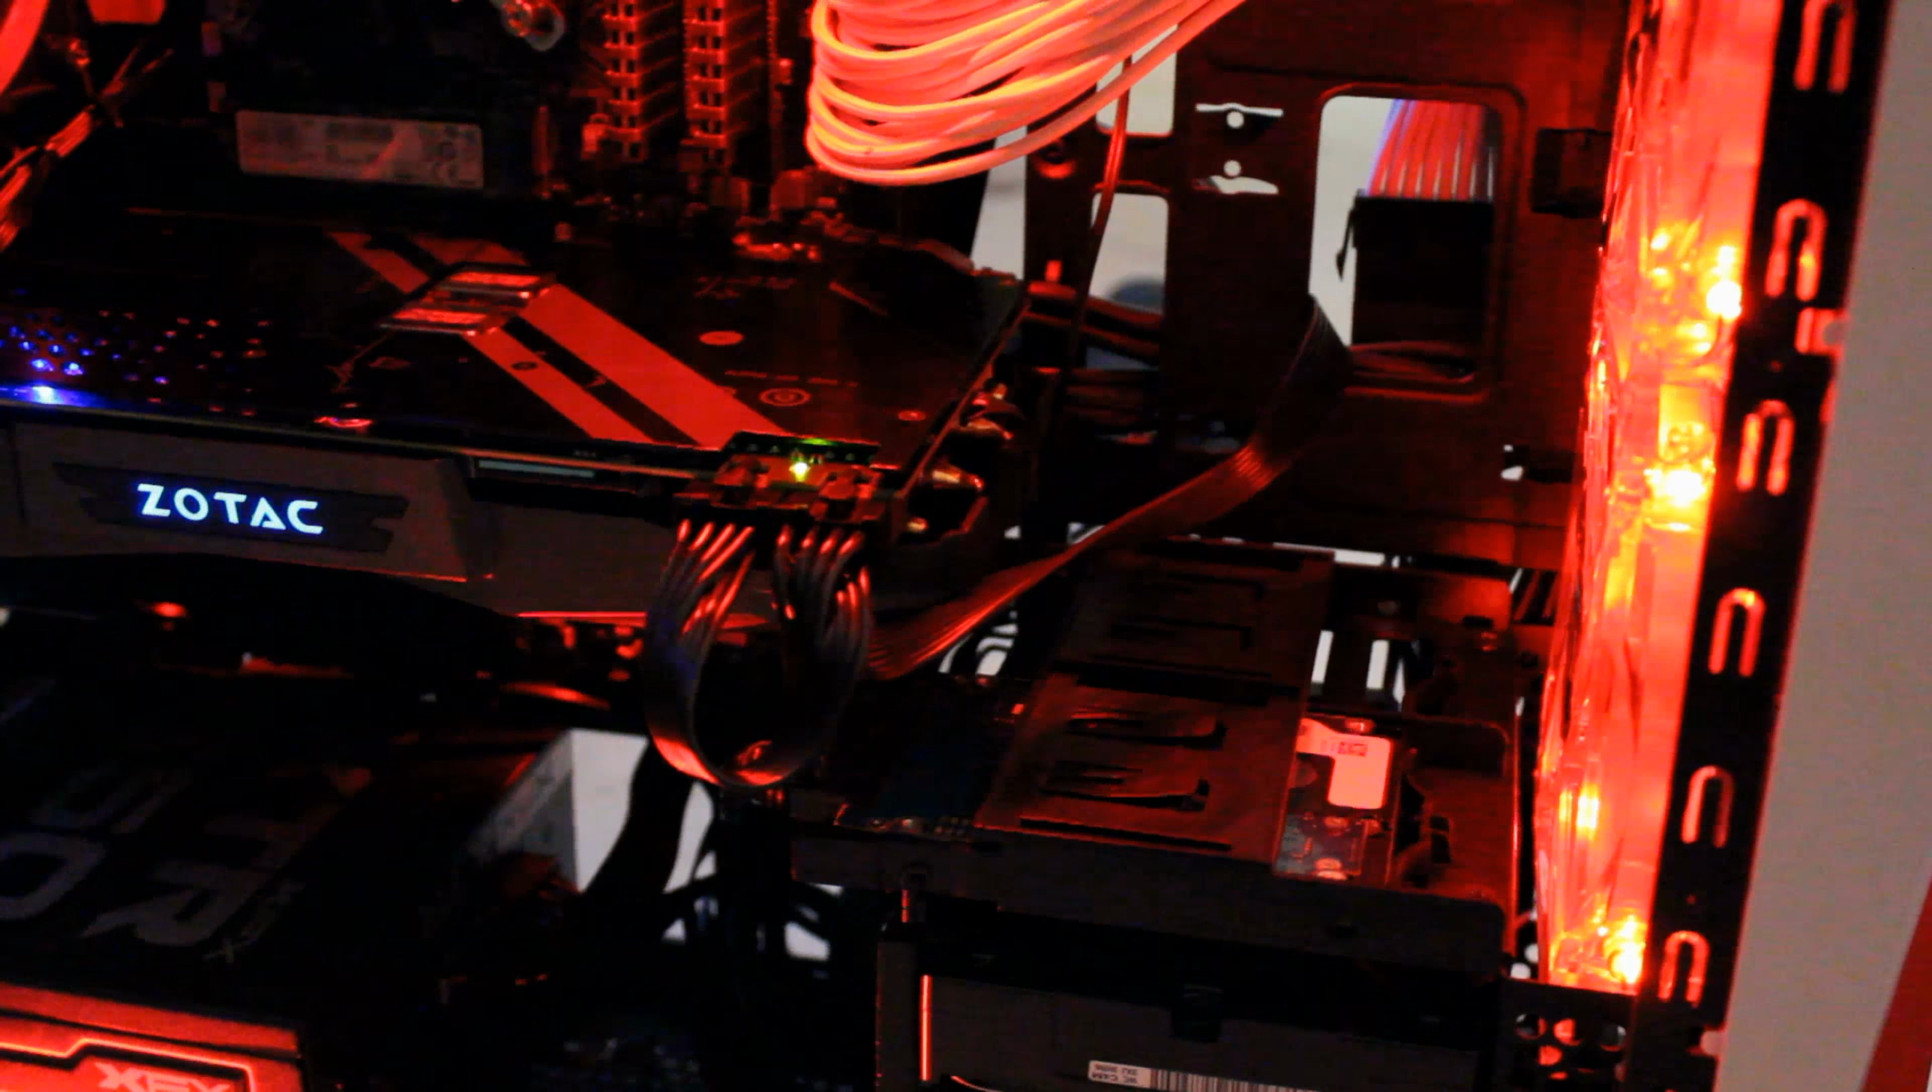Allora abbiamo montato la nostra scheda video sul mio PC.